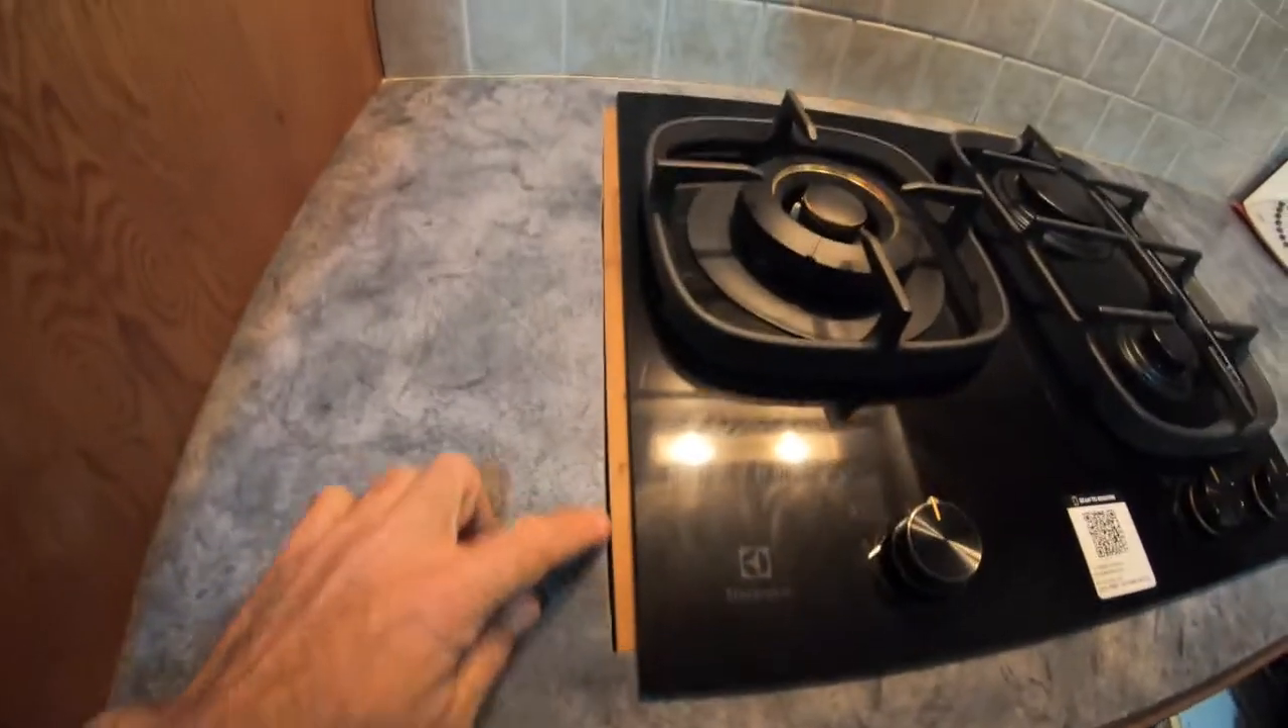As you can see, the hole, the original hole is slightly too big.